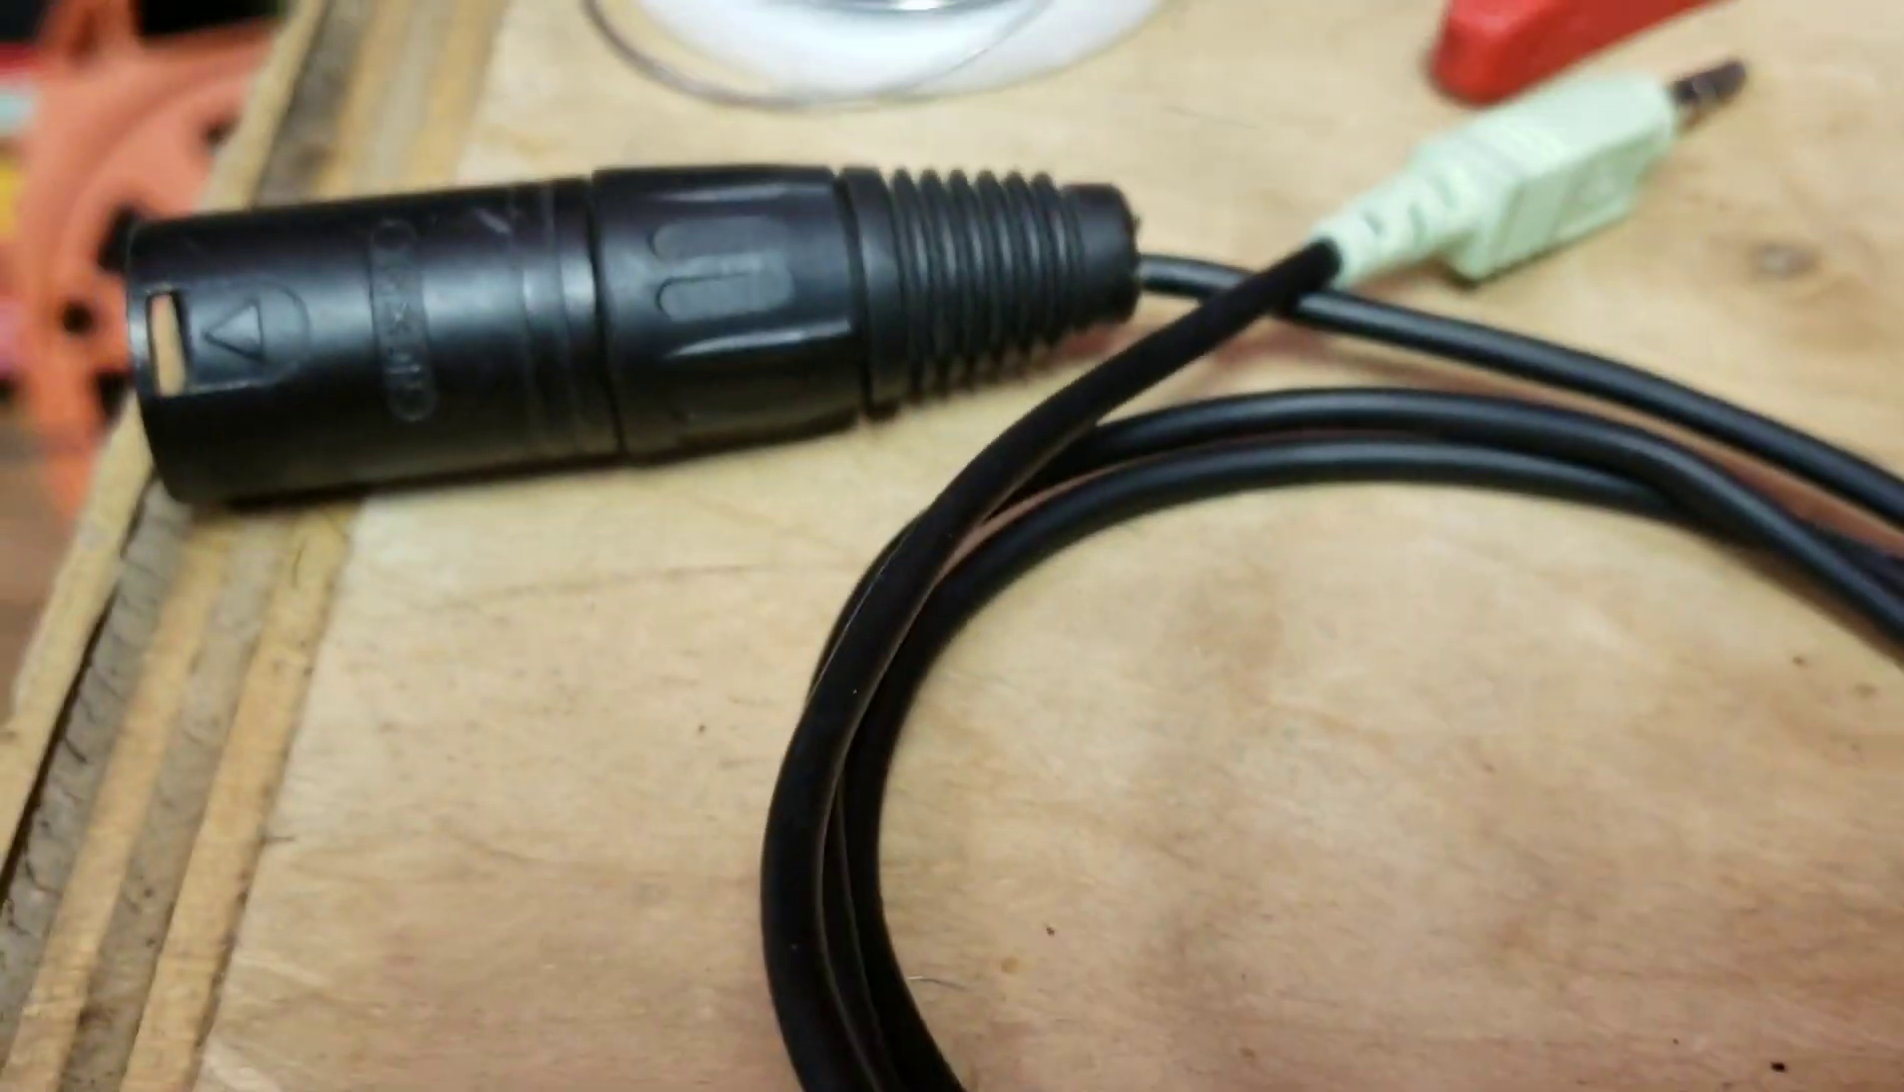I screwed the connector back together. And that should be done.